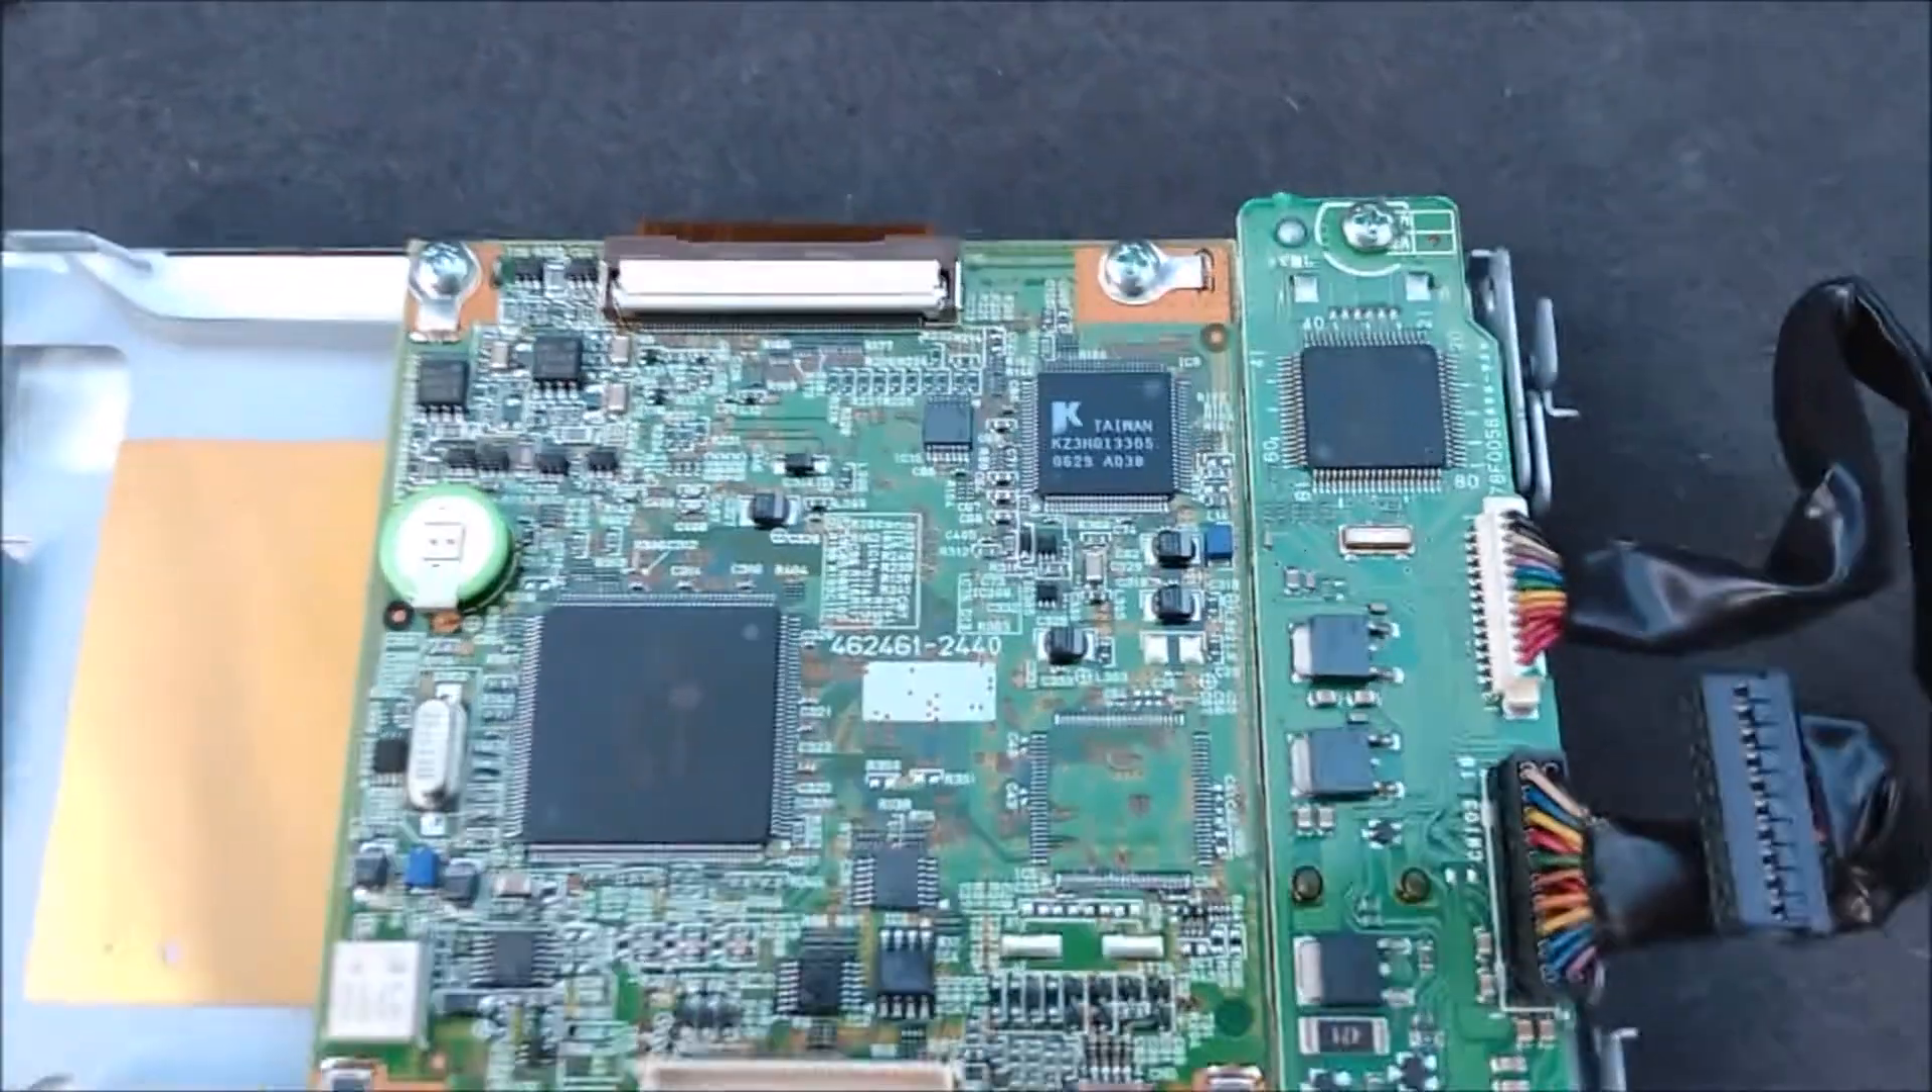Now you can see those two ribbon cables we need to detach.